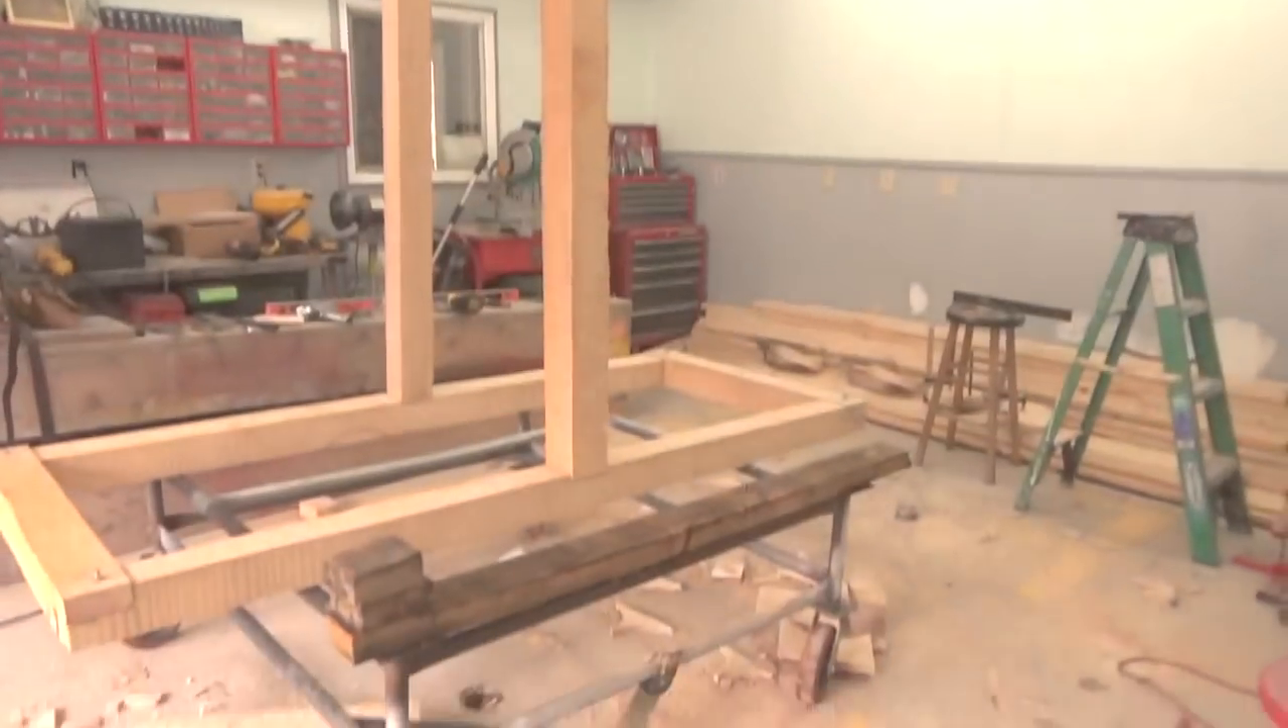So you can see we have the uprights in.